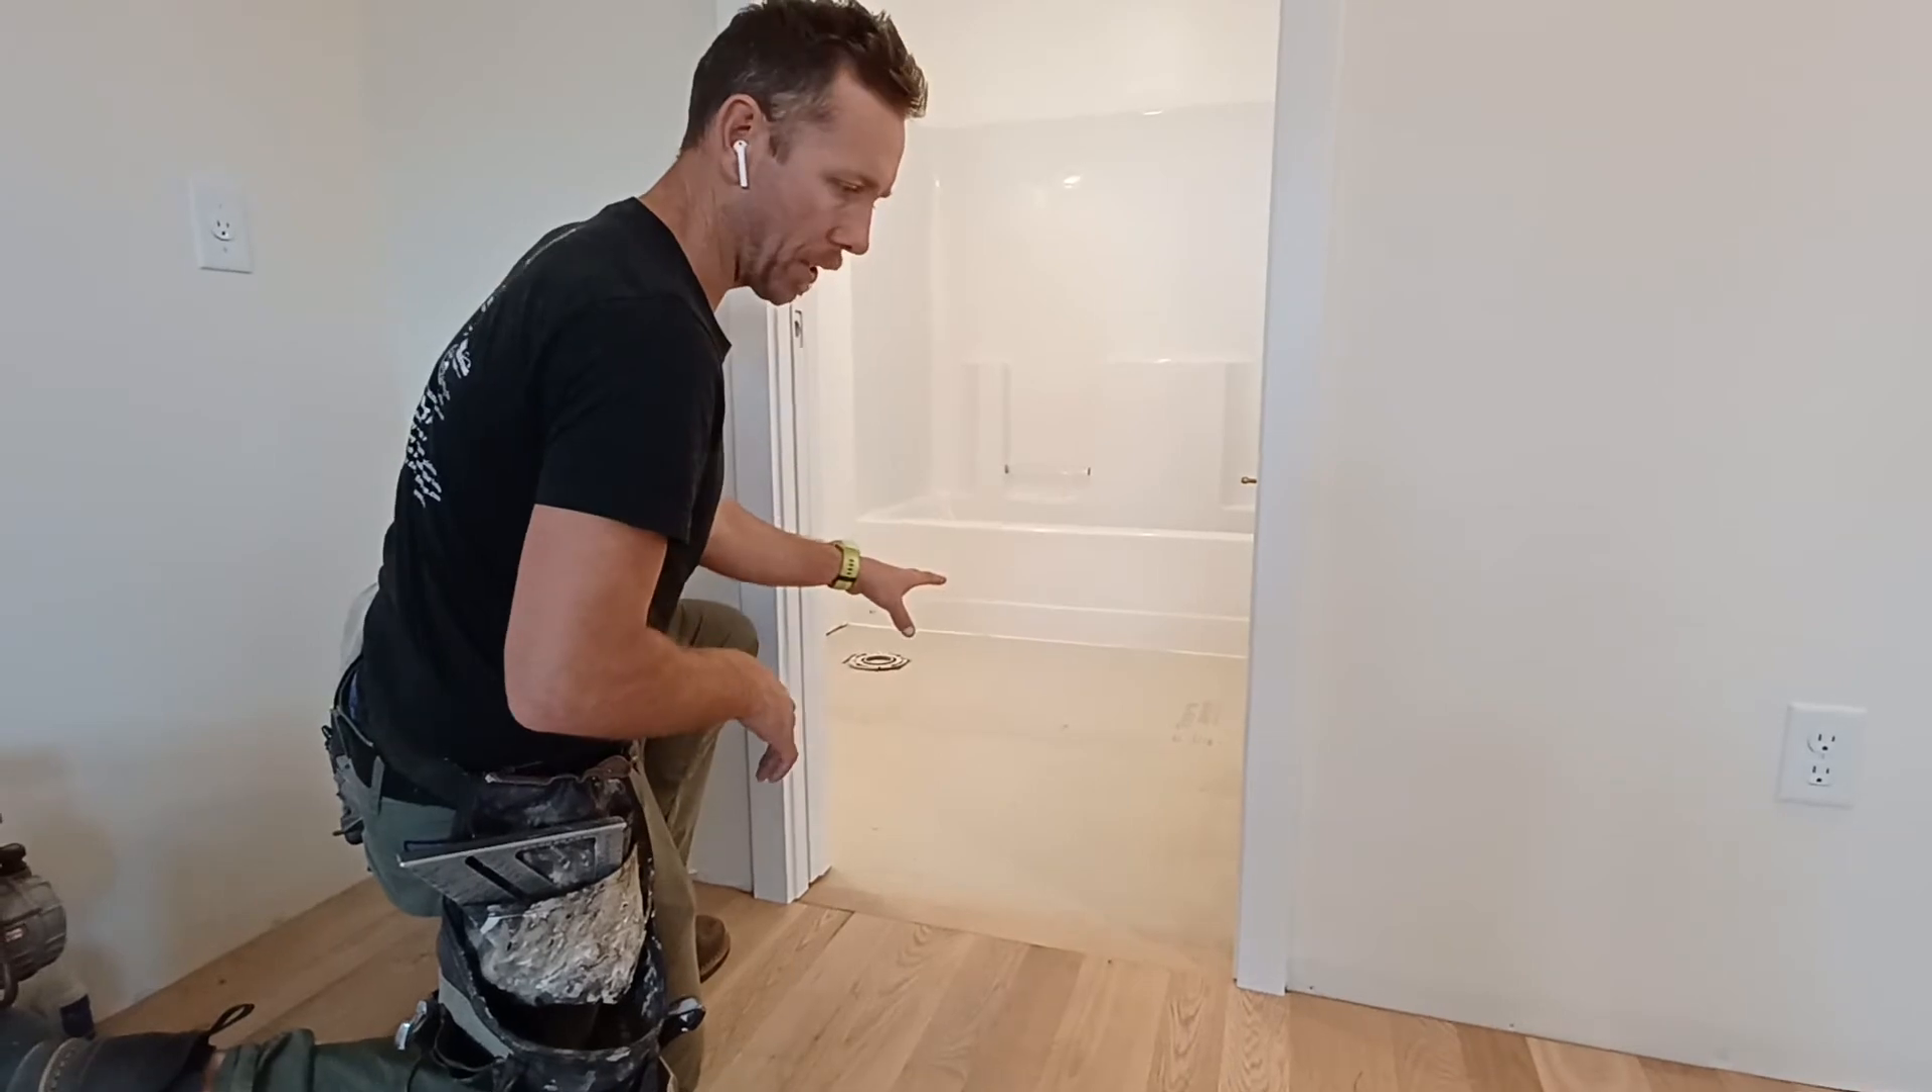Normally I would try to do any wet work in the house before I do the wood and that would include then setting the tile down, but just due to scheduling, I wasn't able to get the tile done yet.